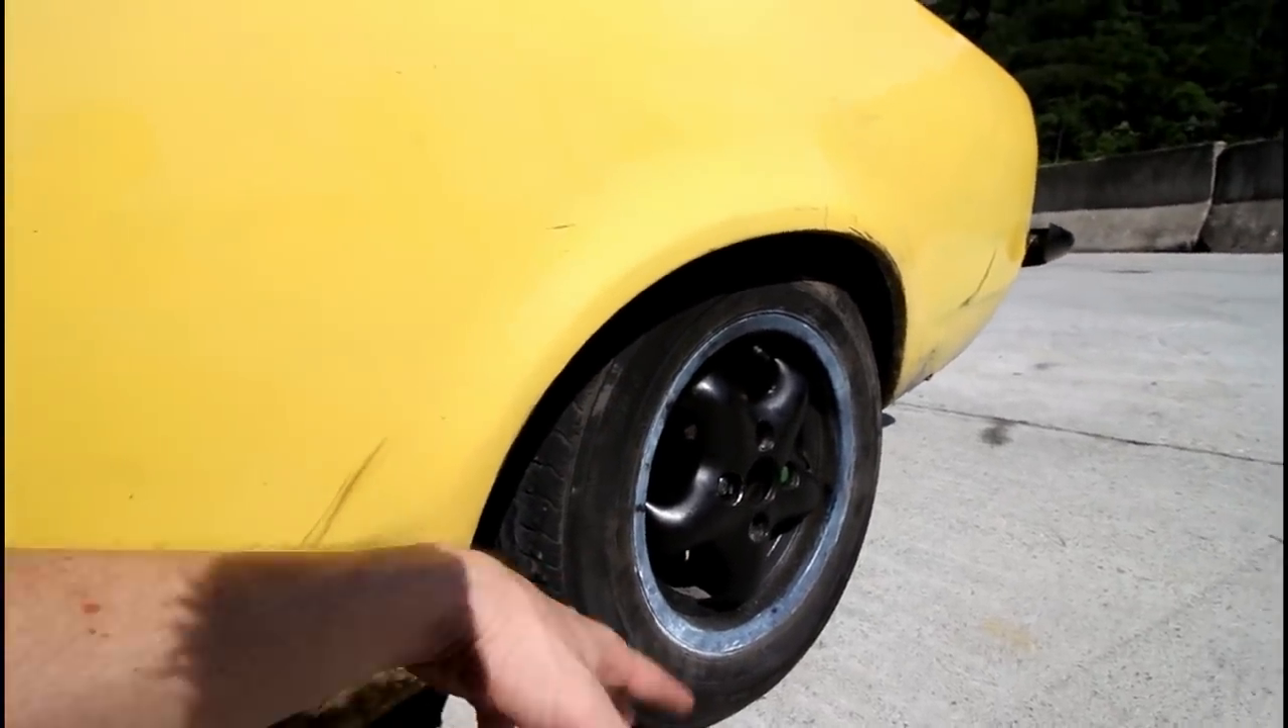Galera, já botamos aqui a roda de volta.